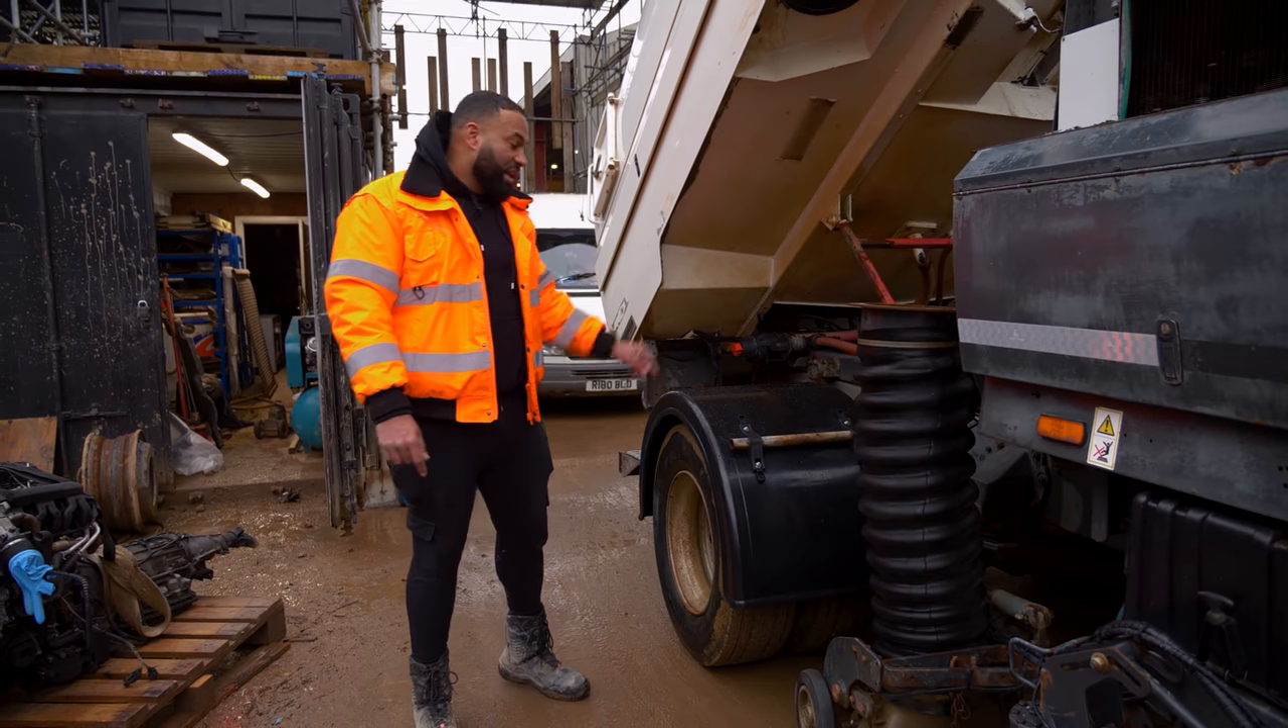This lorry arrived with no mud guards whatsoever however we have a new one on this side and the second one is just about to go on the other side.